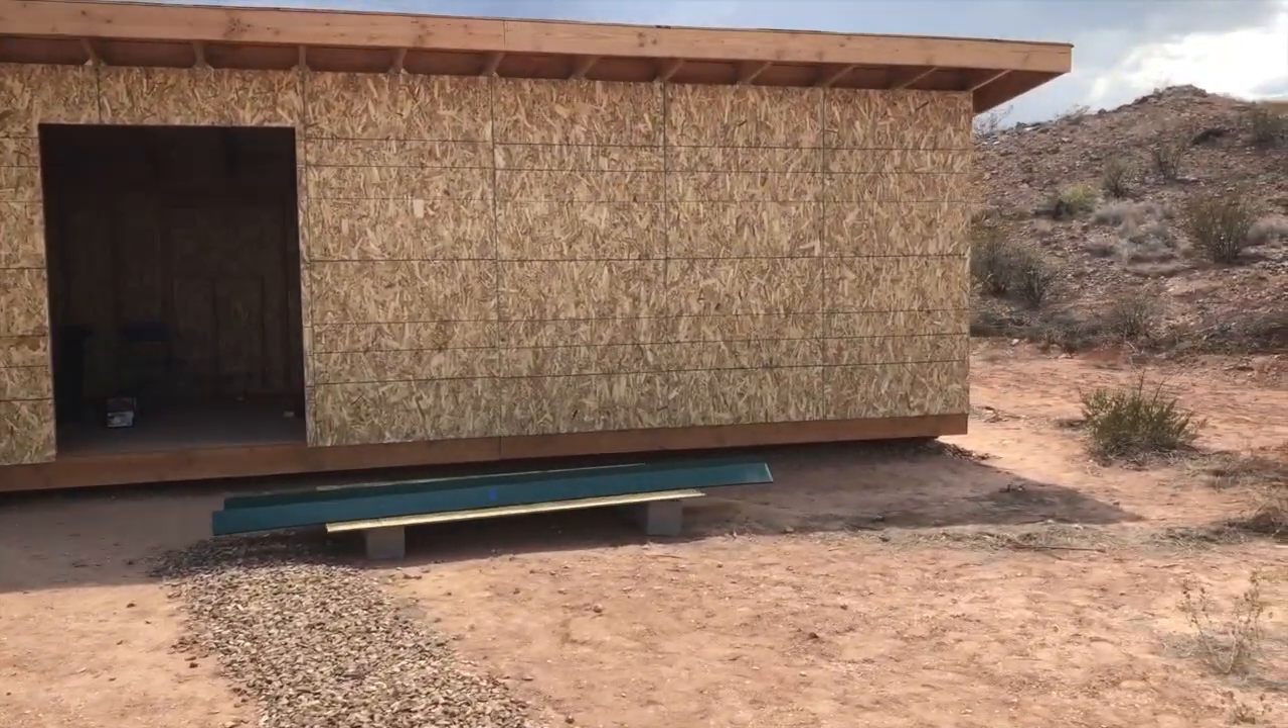So here's the wall sheathing just about done. I just need to cut out the windows. I've got the door cut out there, but none of the windows.